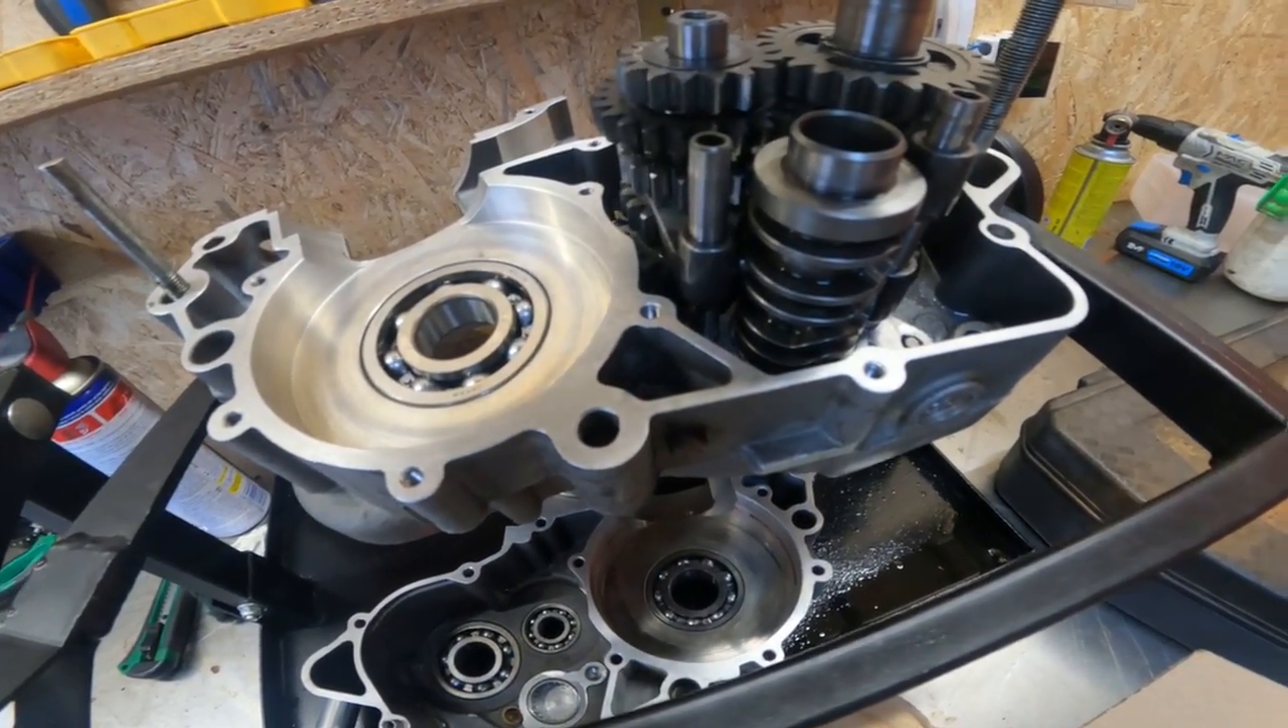Łożyska siedzą Skrzynia też siedzi już.